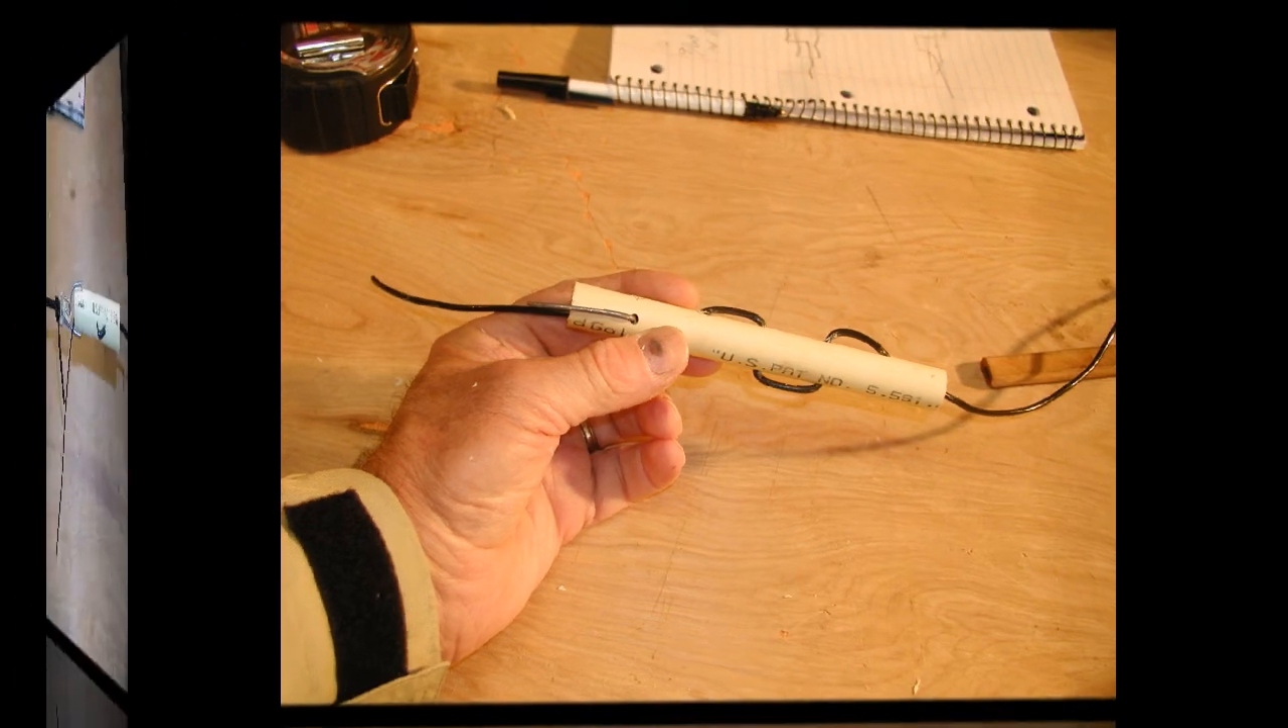Here's a view of the completed end insulator after the antenna wire has been installed.